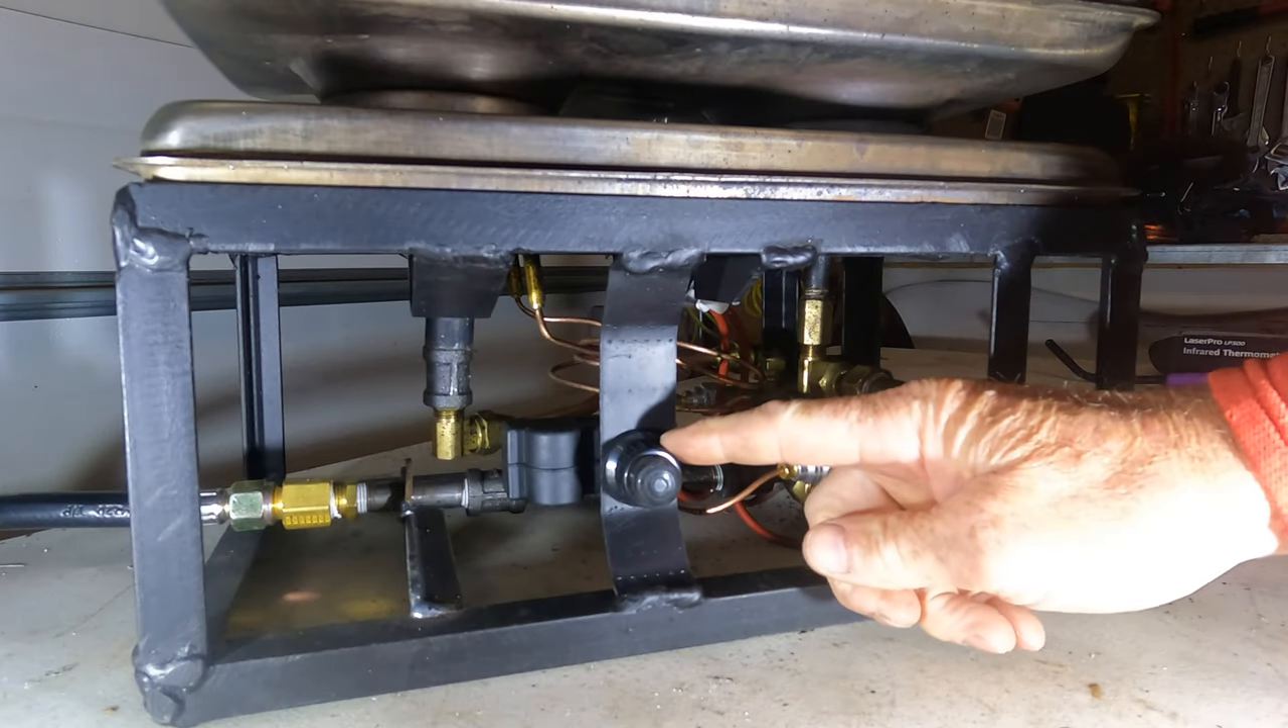Okay, so I've went ahead and installed my propane barbecue starter.